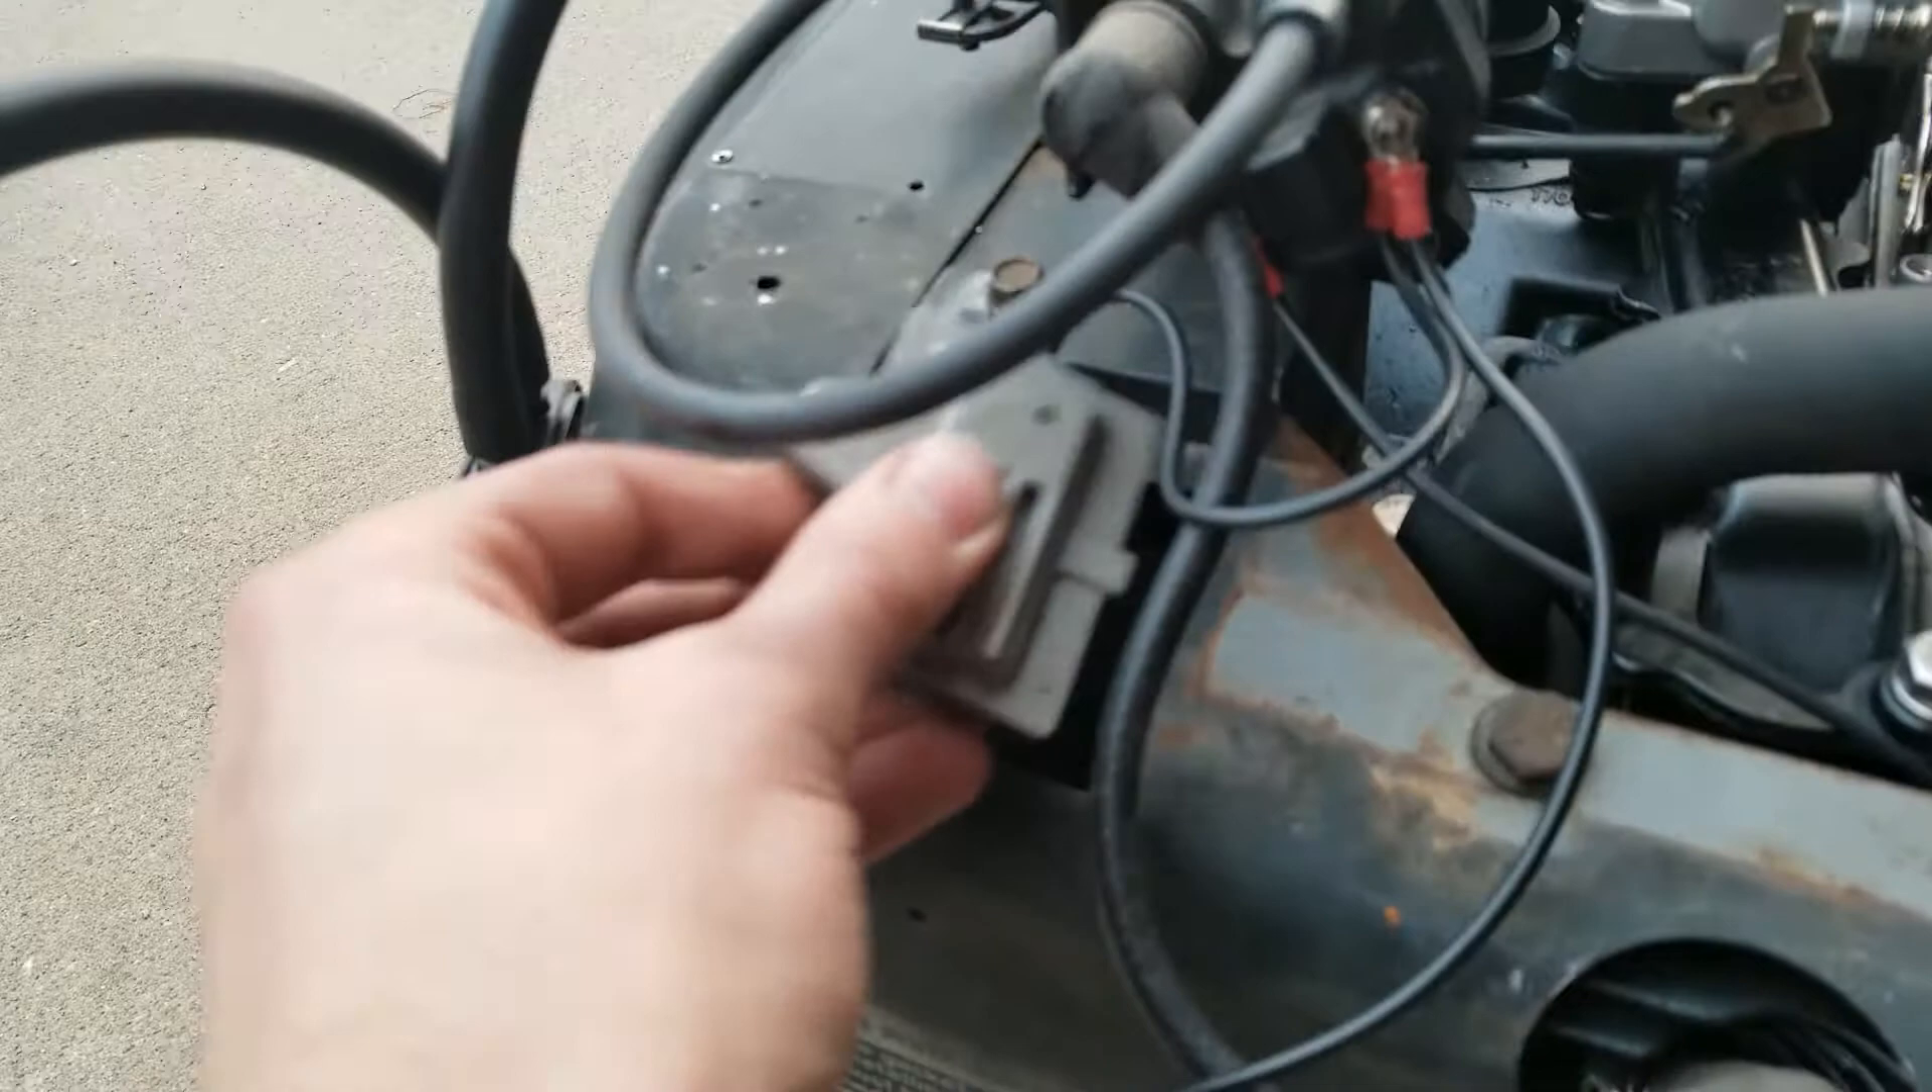So, you know, we have a voltage regulator sitting out here. I don't have it tucked down inside of this yet.